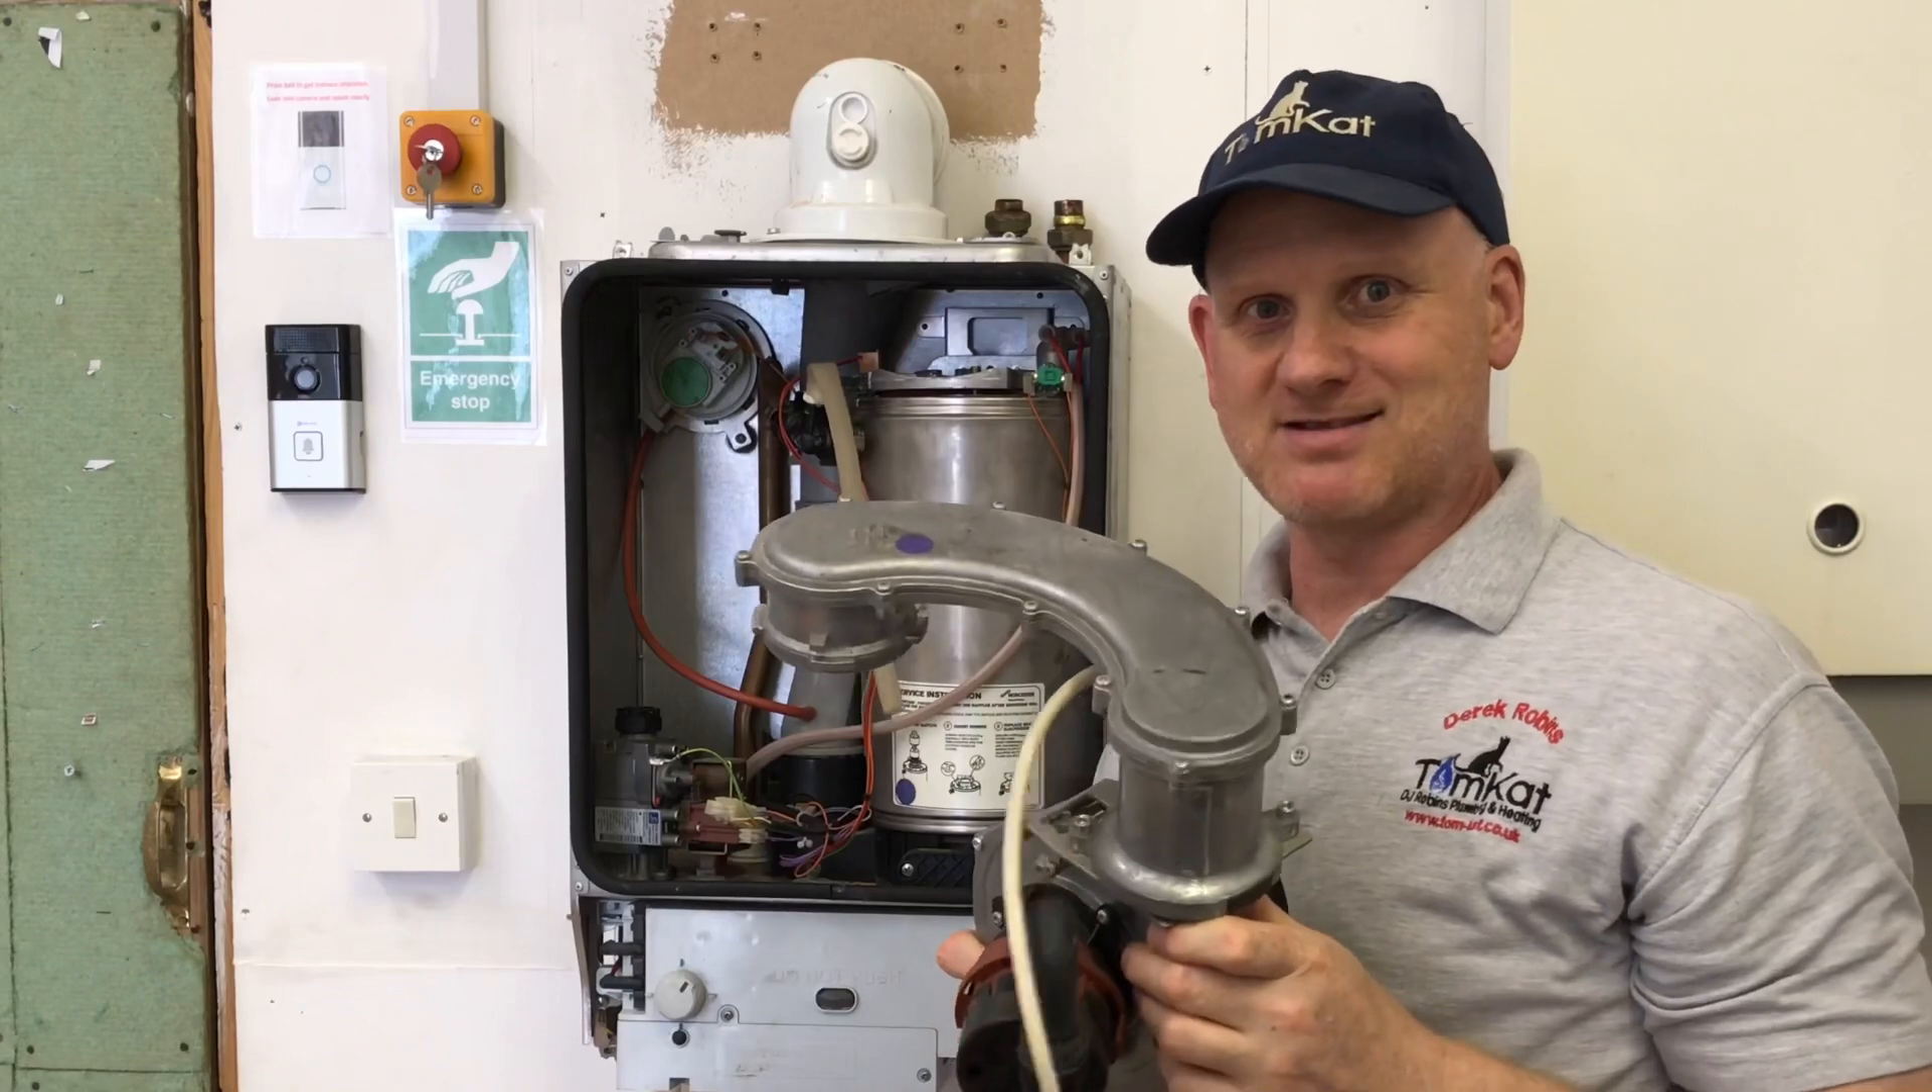So, now we've got this fan out, let's have a look in here a bit more closely.